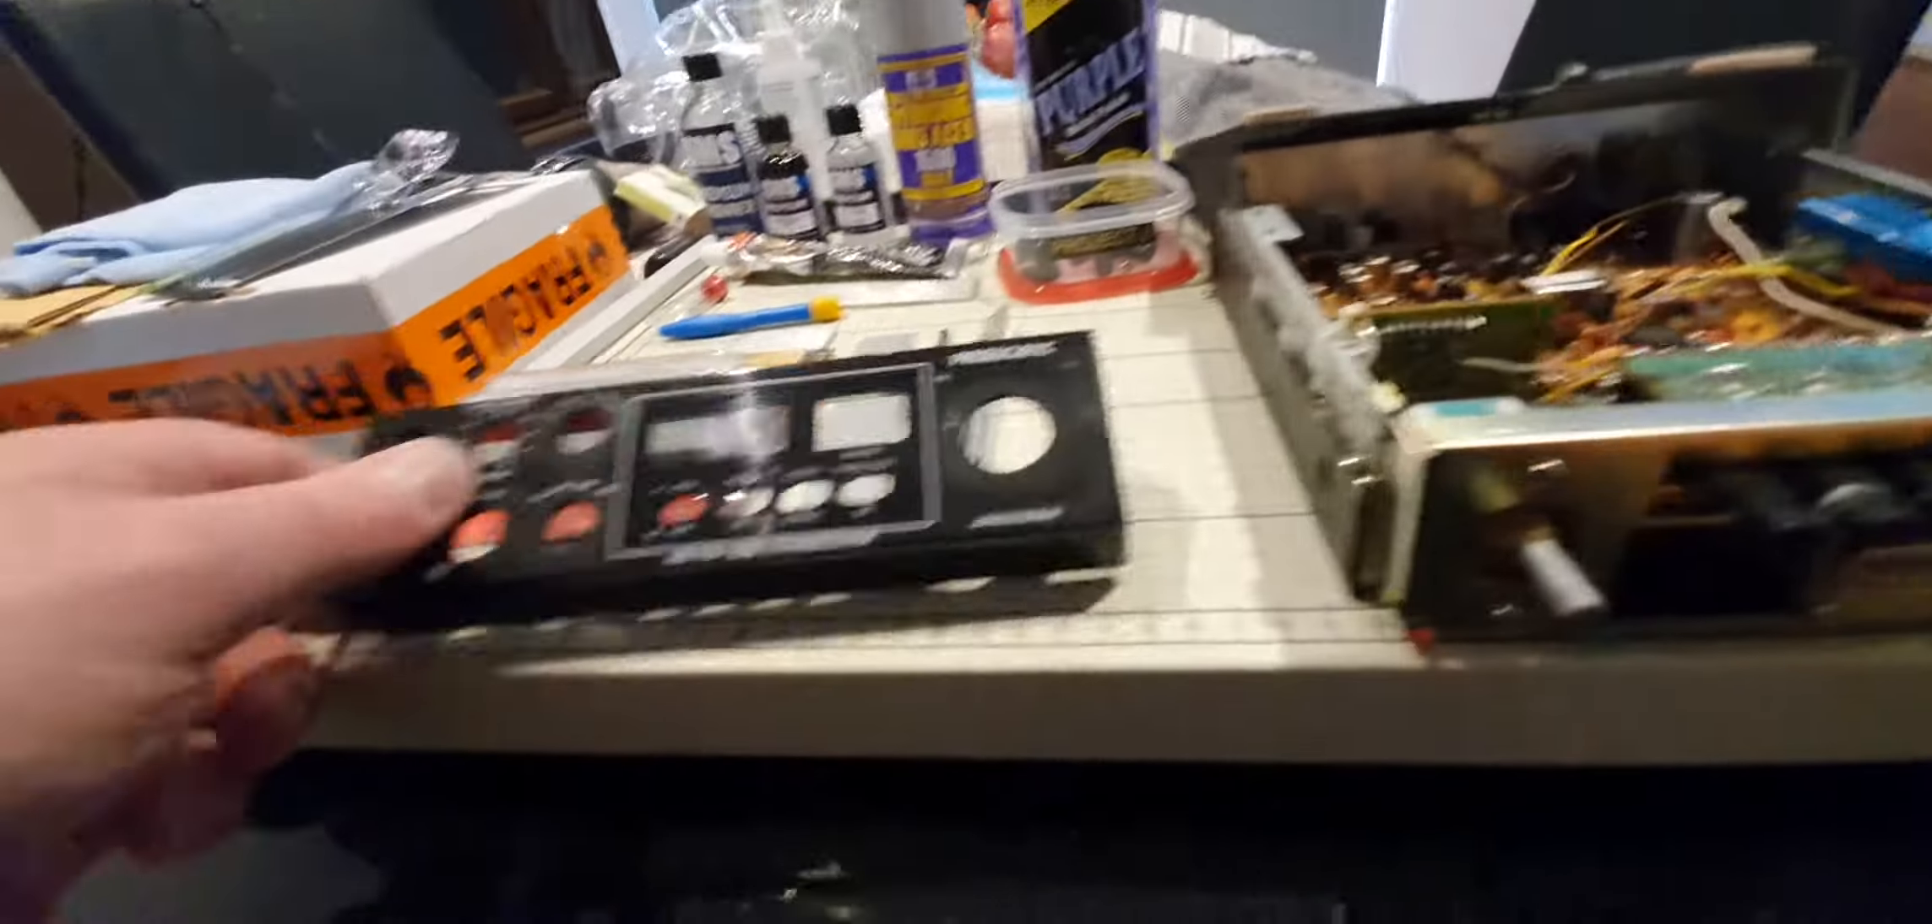All right so we have the face off.